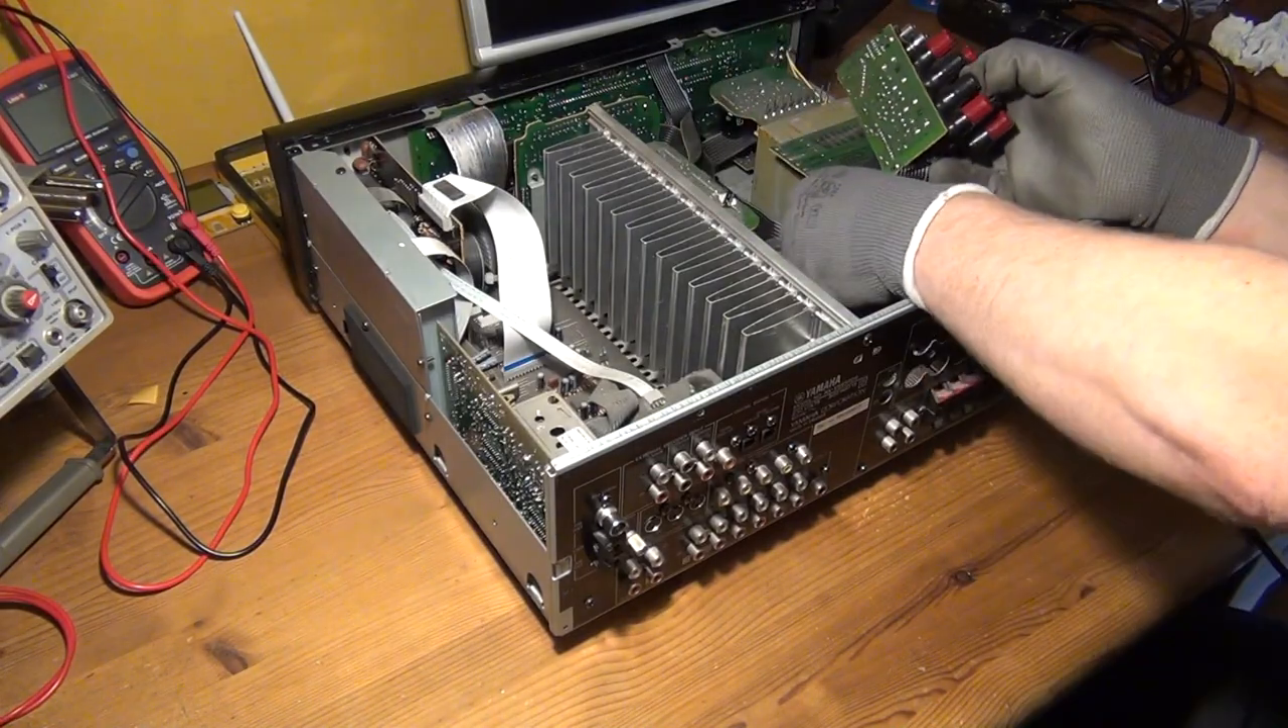So I first removed the main loudspeaker jacks from the back side of the device.